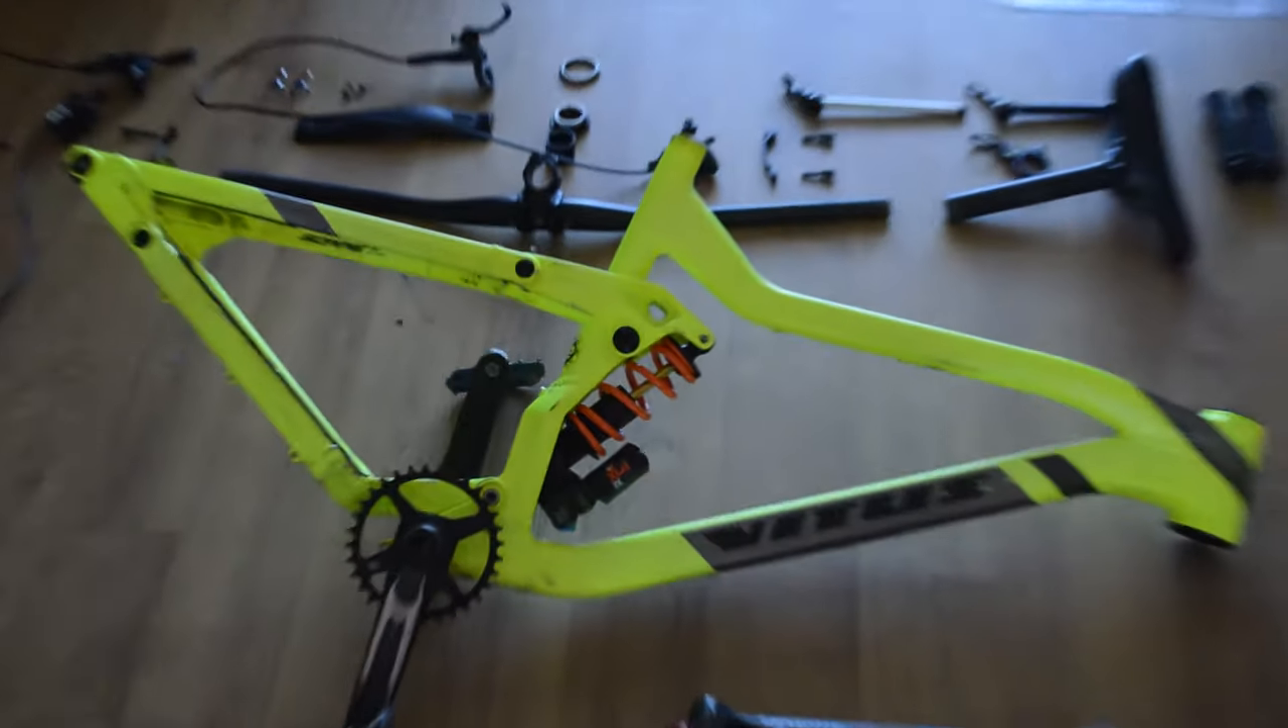All right so everything's pretty much torn down just got to take off the rear shock.